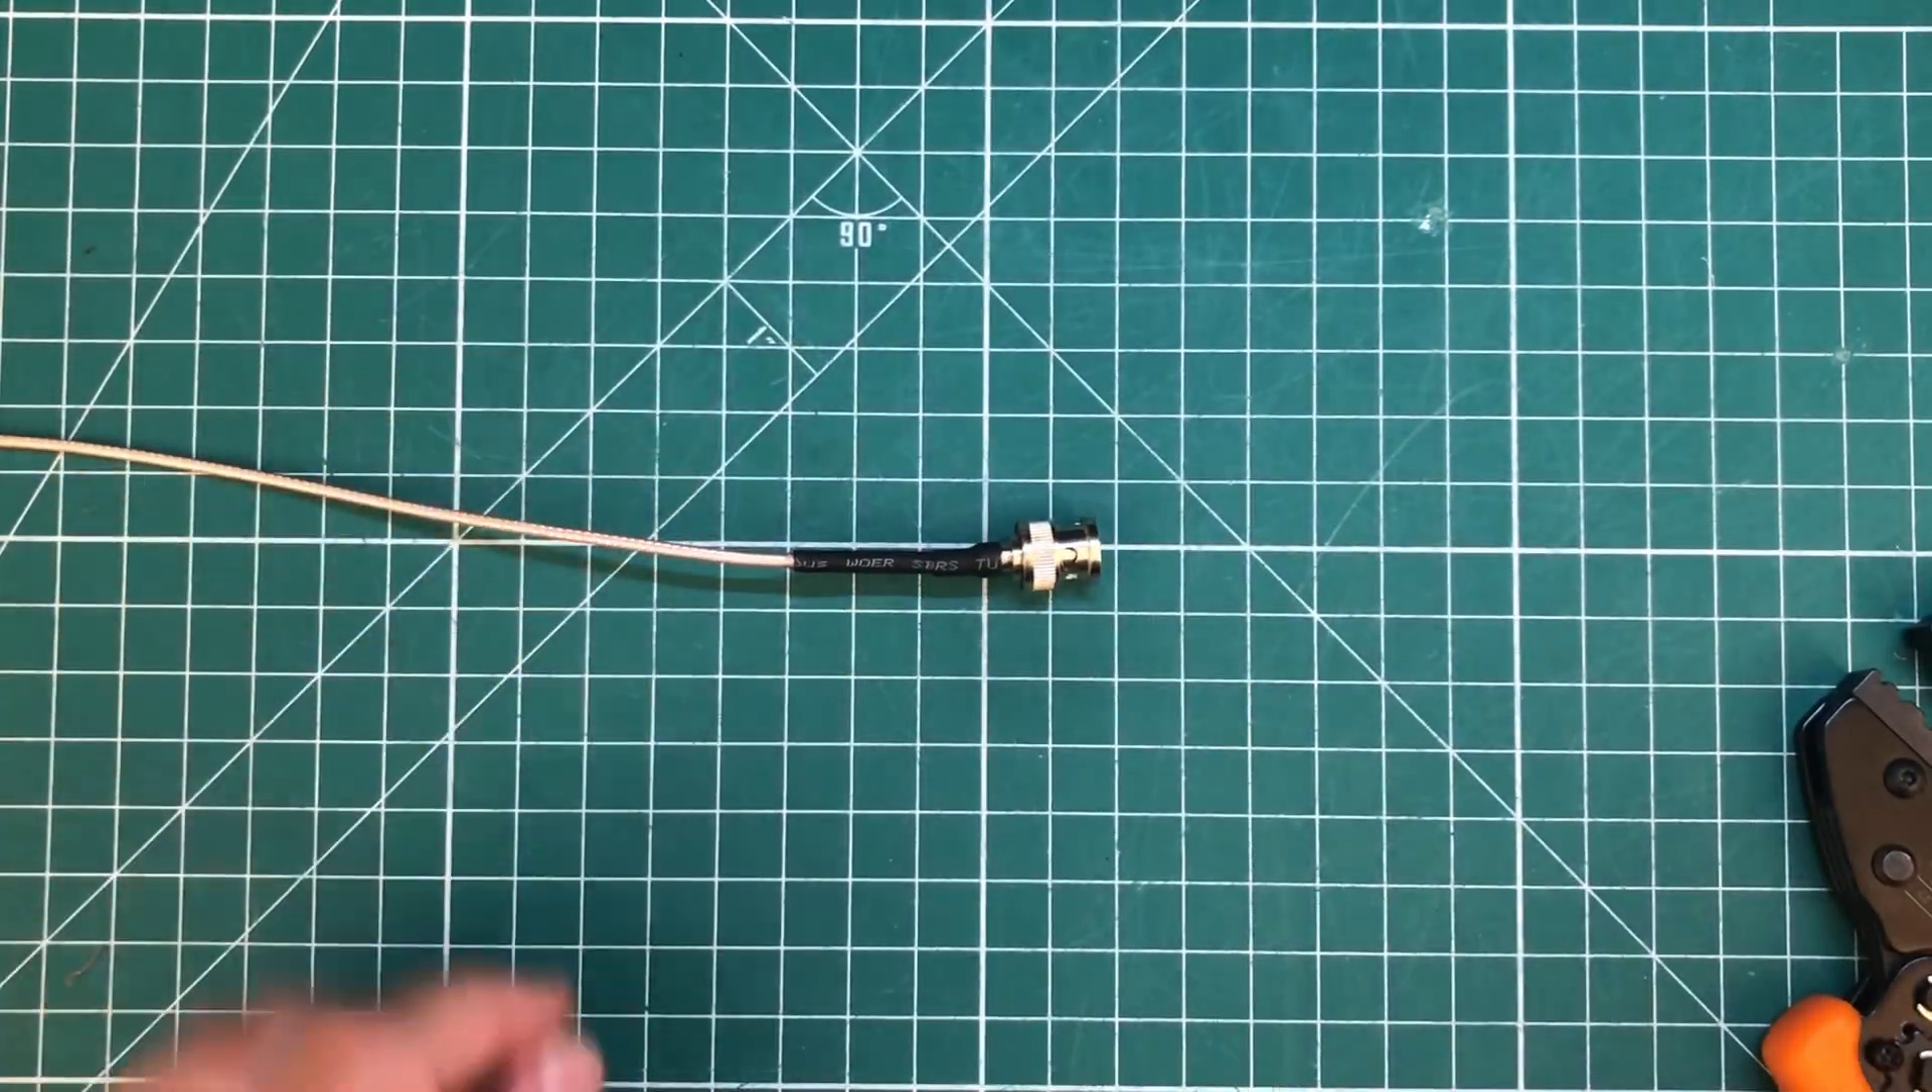Now we have a nice professional looking BNC installation.